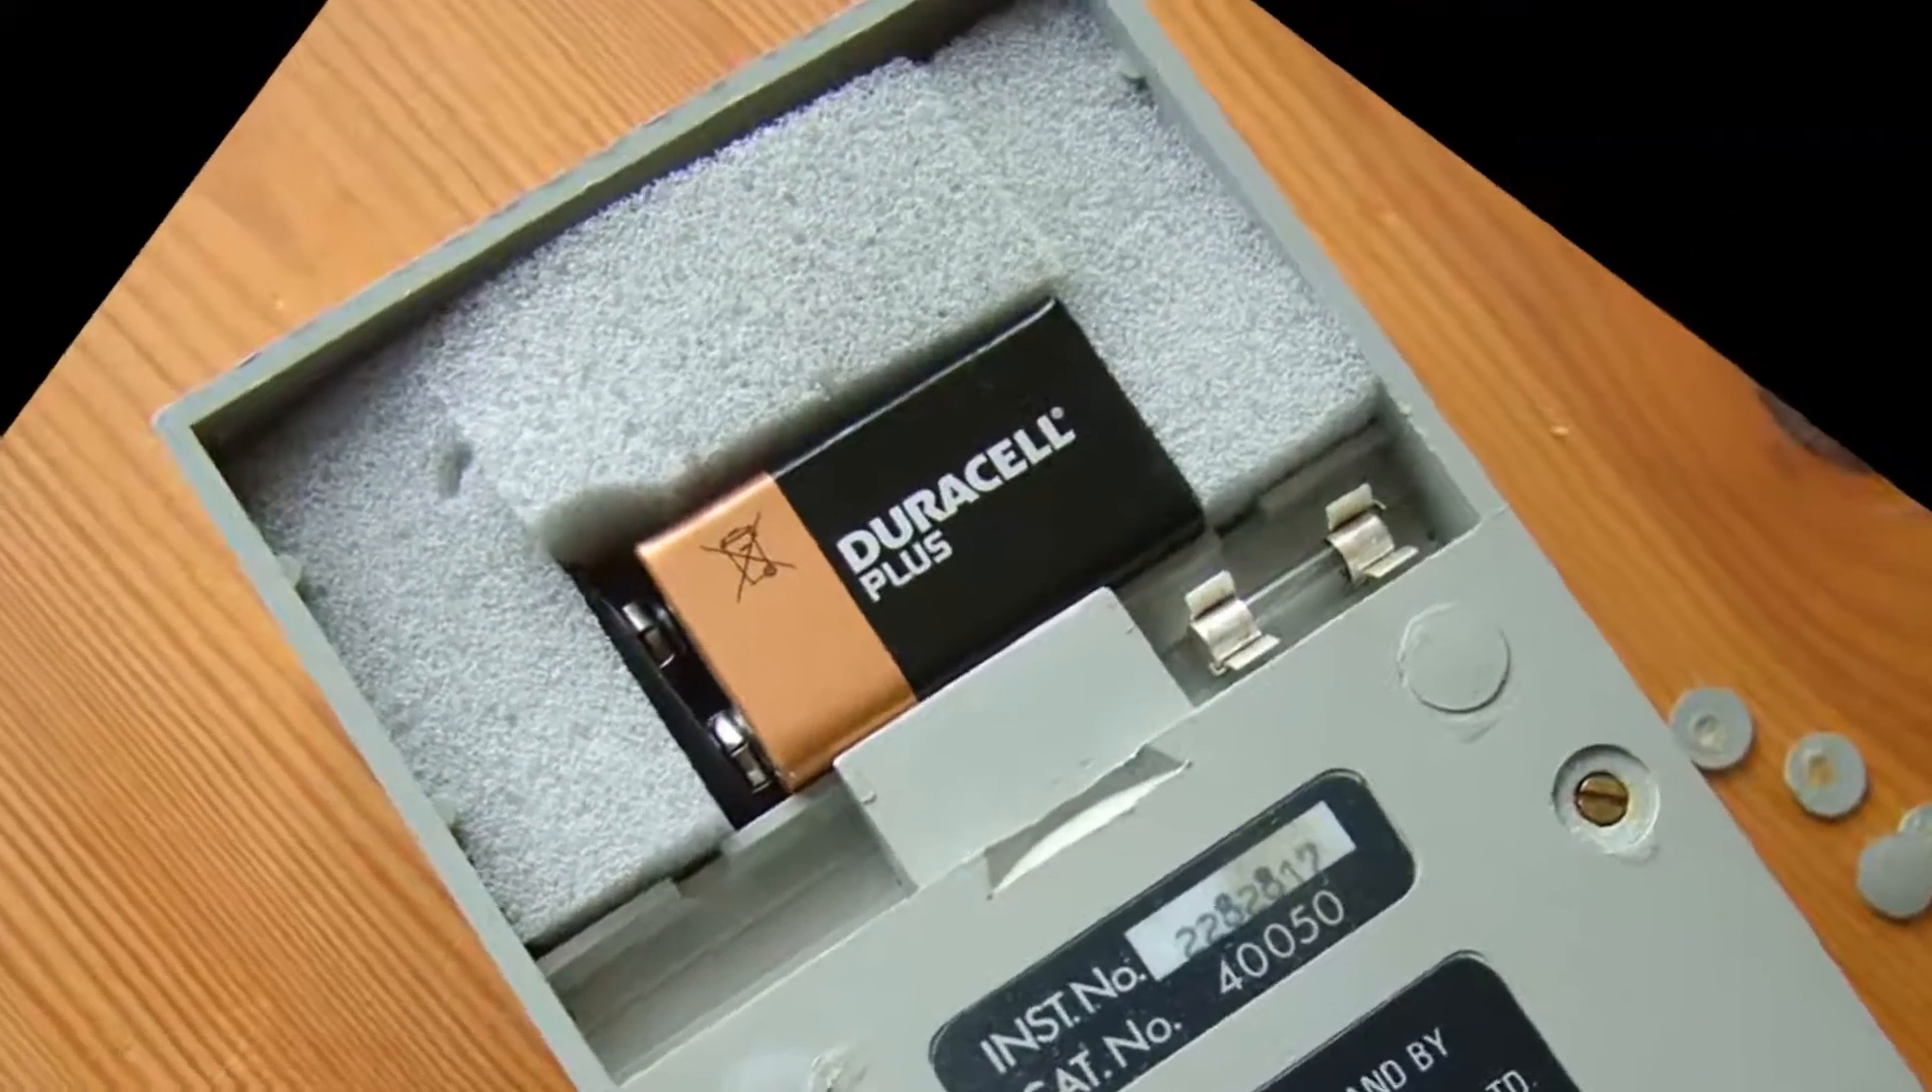And to stop the battery from moving around in the battery compartment I've just cut a little bit of foam and arranged to hold the battery in place.